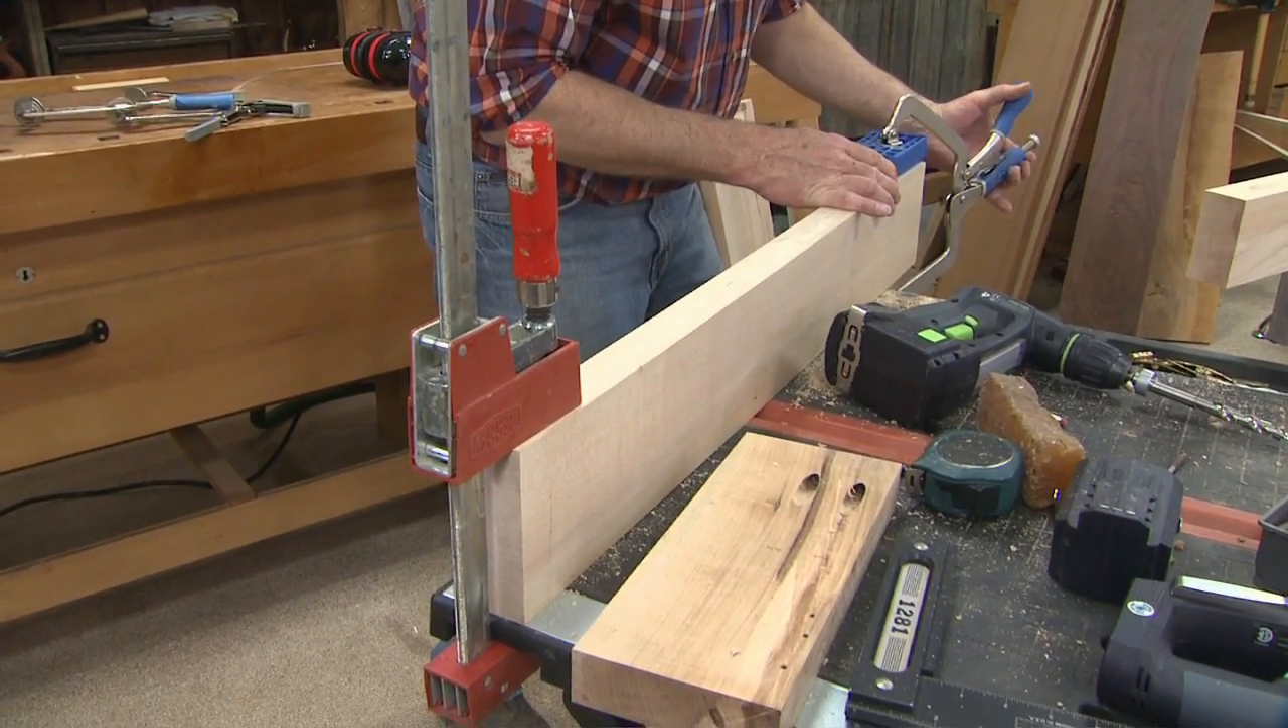I have a five inch wide stretcher and for that one I had to put a larger locking clamp onto this jig. And I've clamped the work piece down to the quick bench.